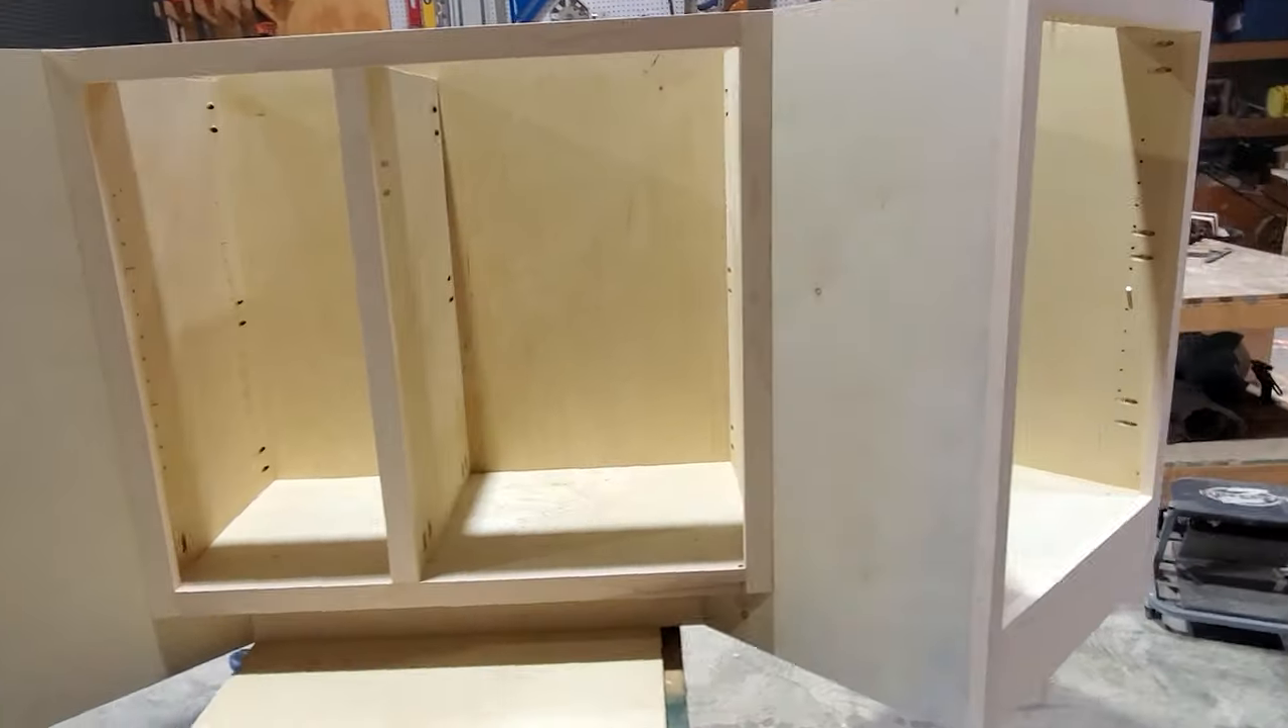Here's a walk around the kitchen island. It's mostly complete. I just need some doors and a little bit of touch-up work and start painting.